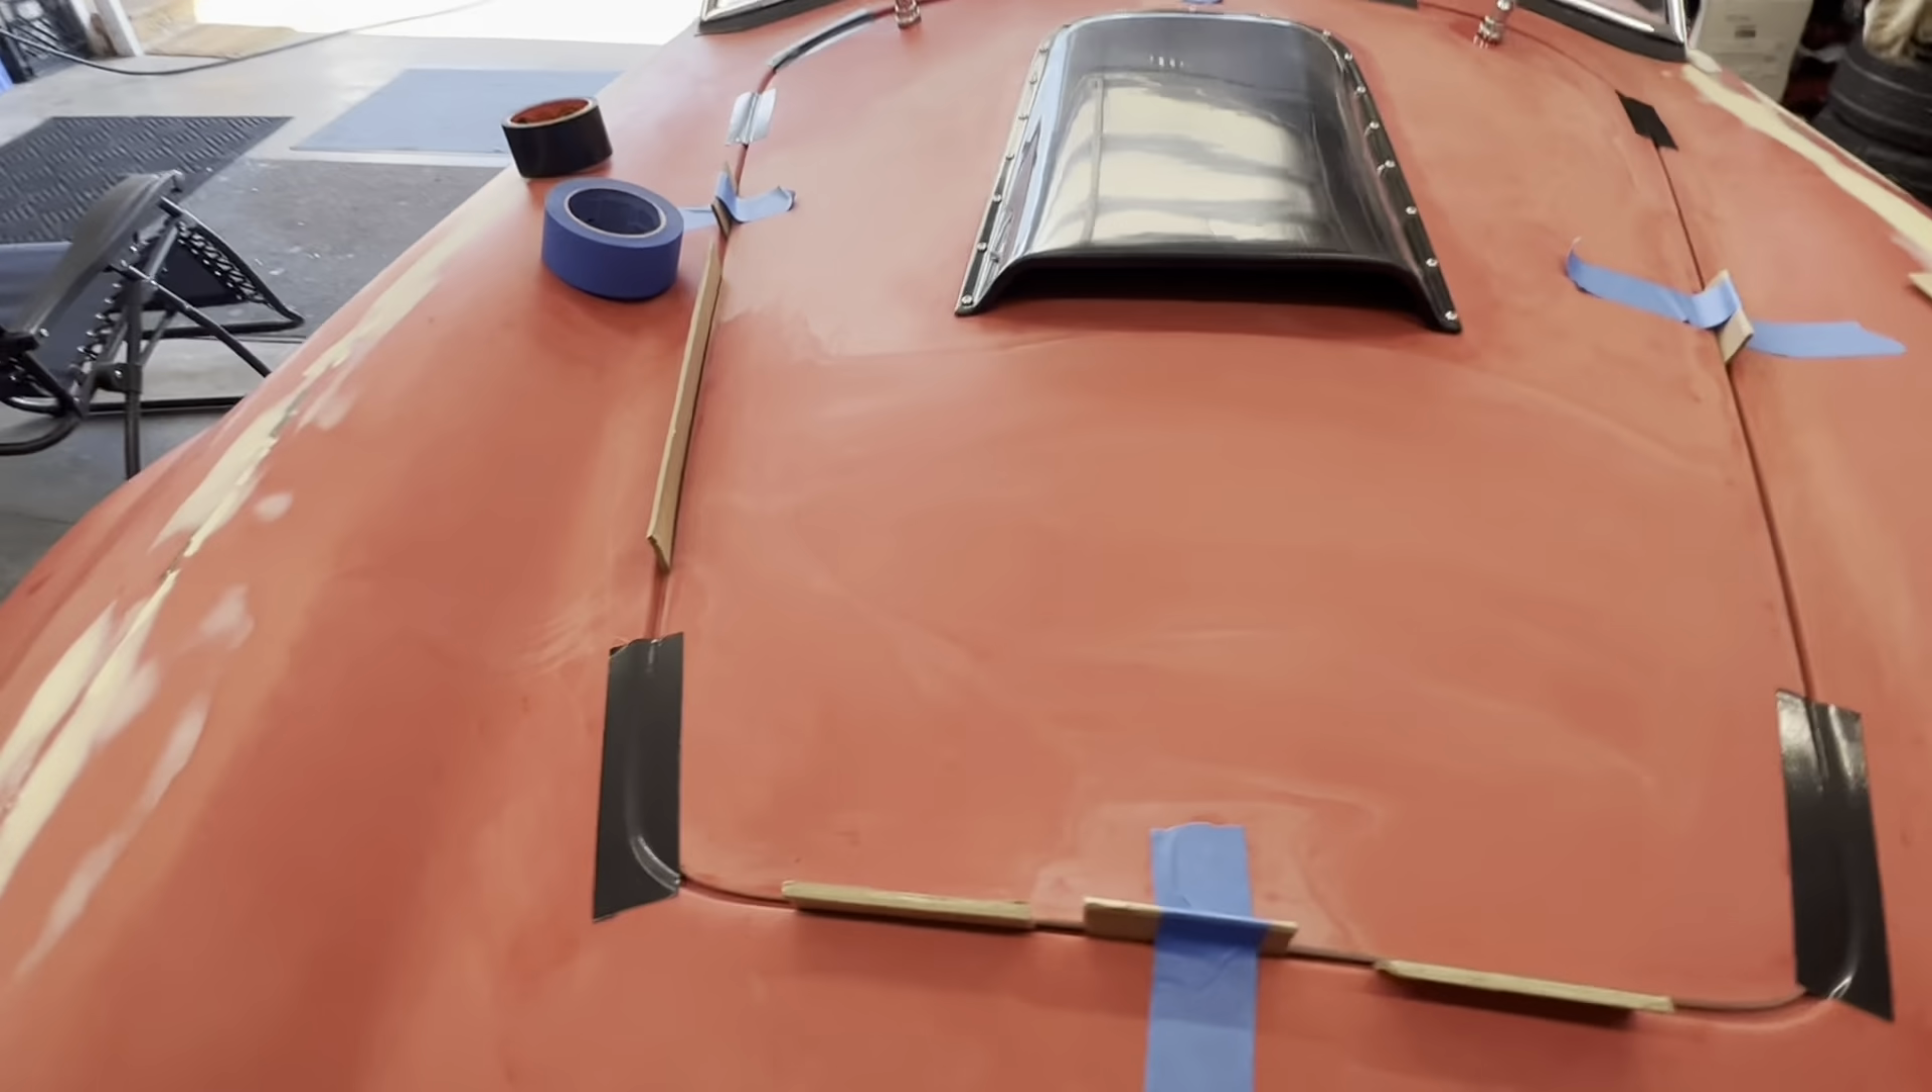All right I got the hood taped down I got gorilla tape holding it in place.